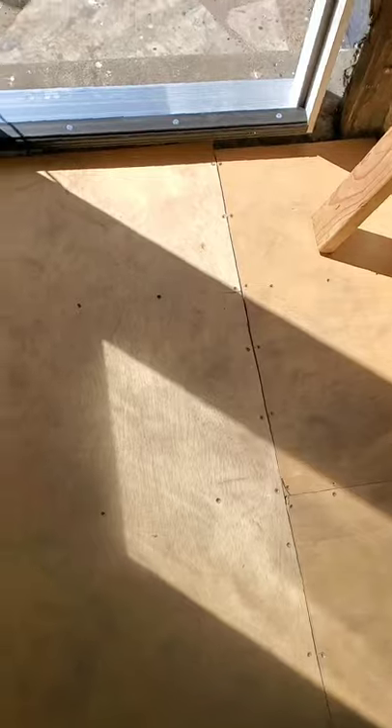Well we got the first layer of the plywood subfloor in.